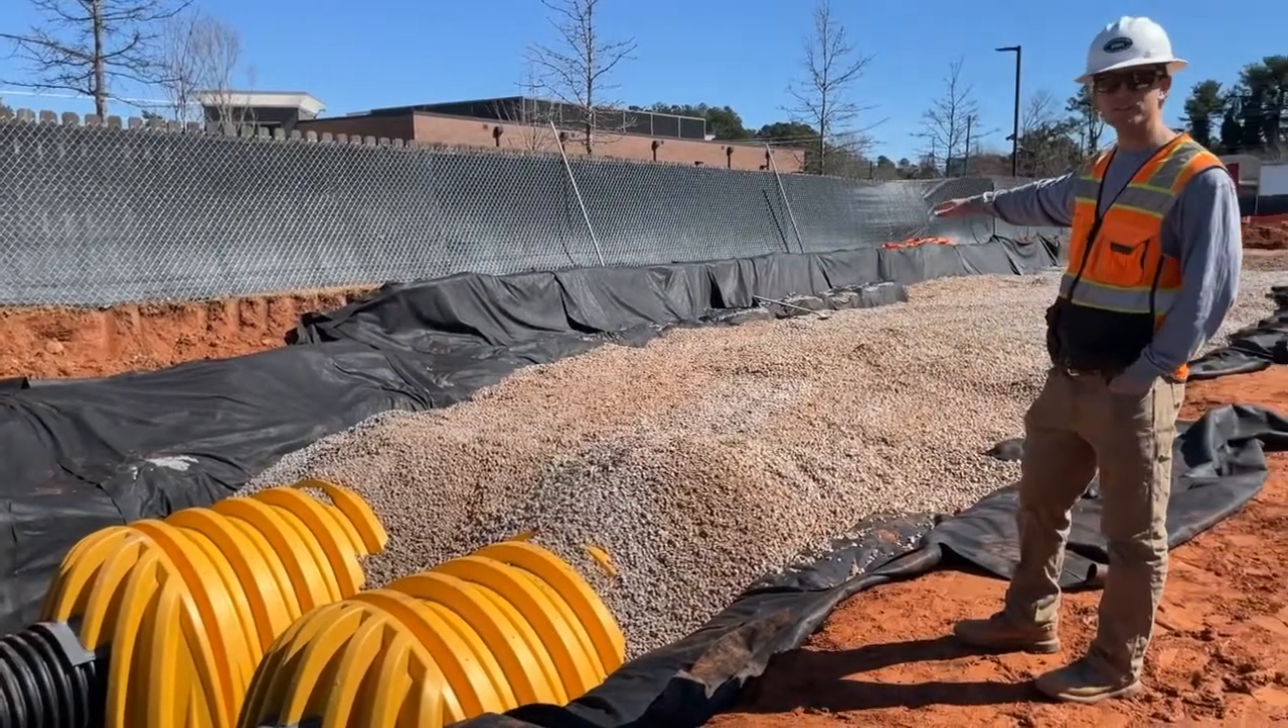We have started putting the top 12 inches of stone on the system.